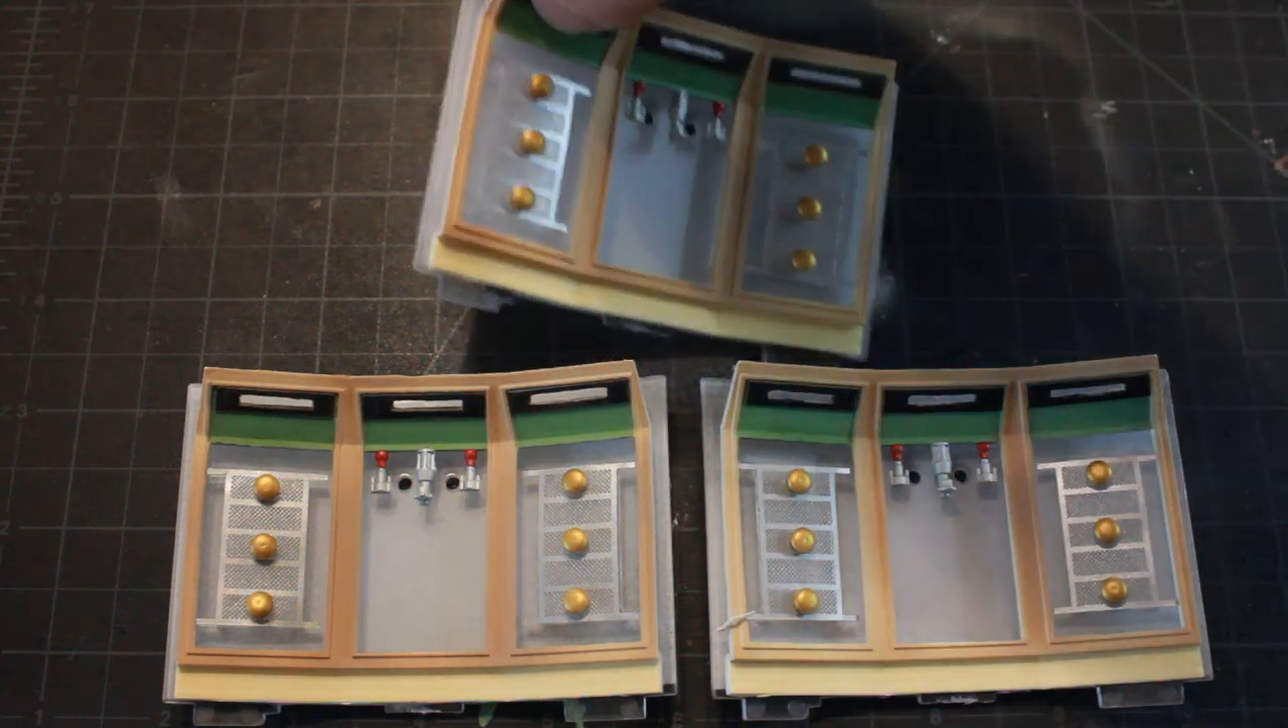So we got all three walls done here all the photo etches glued into place and they're coming along and looking really nice.